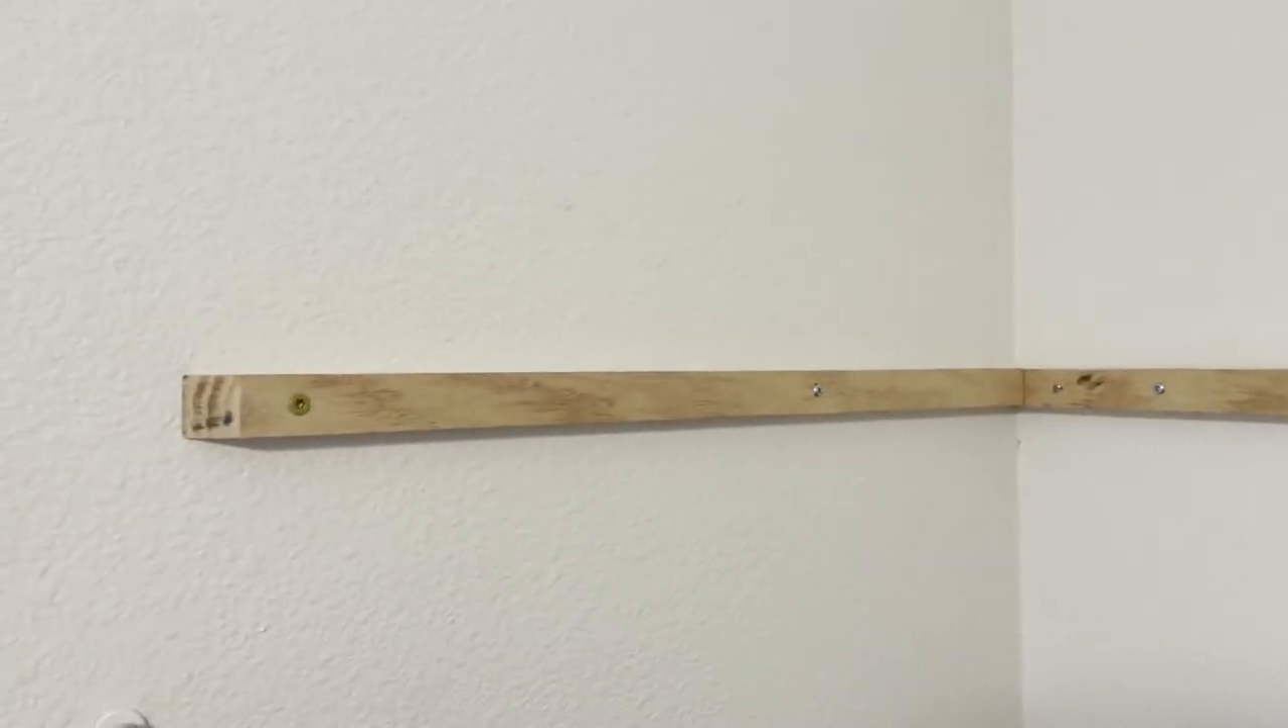All right, so I got these inner brackets mounted.